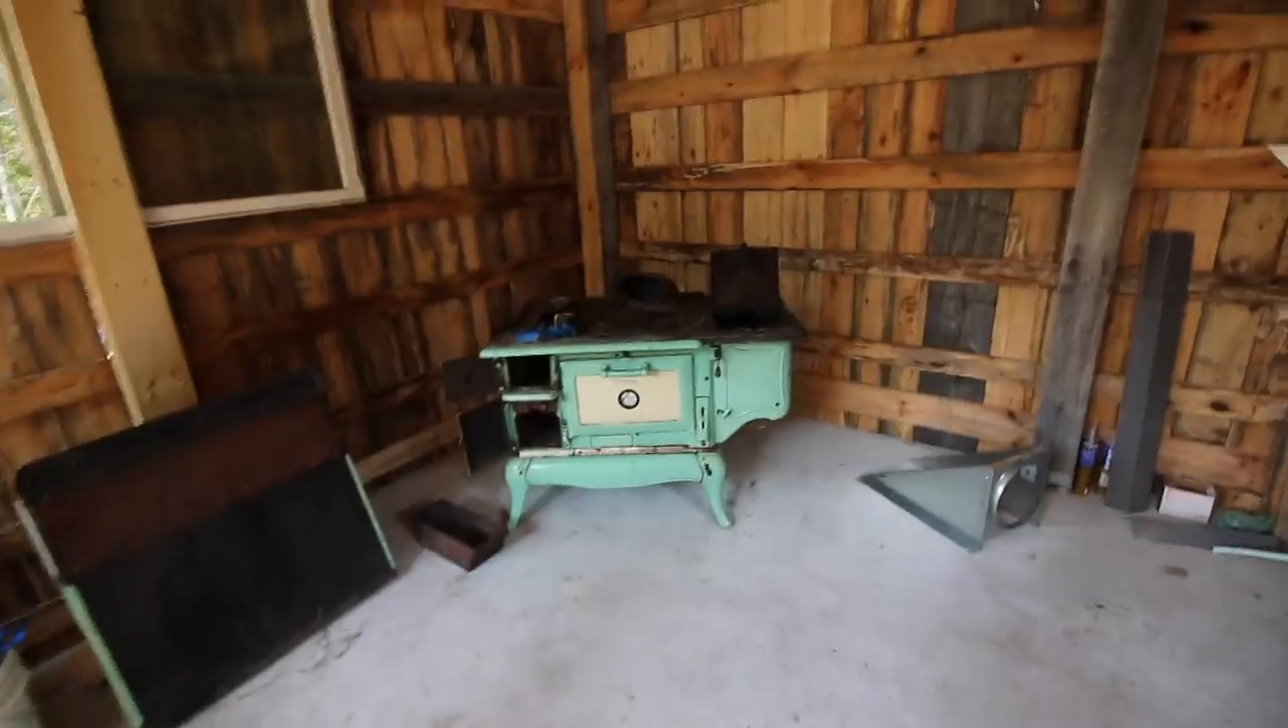Alright, now we got the stove set in place.